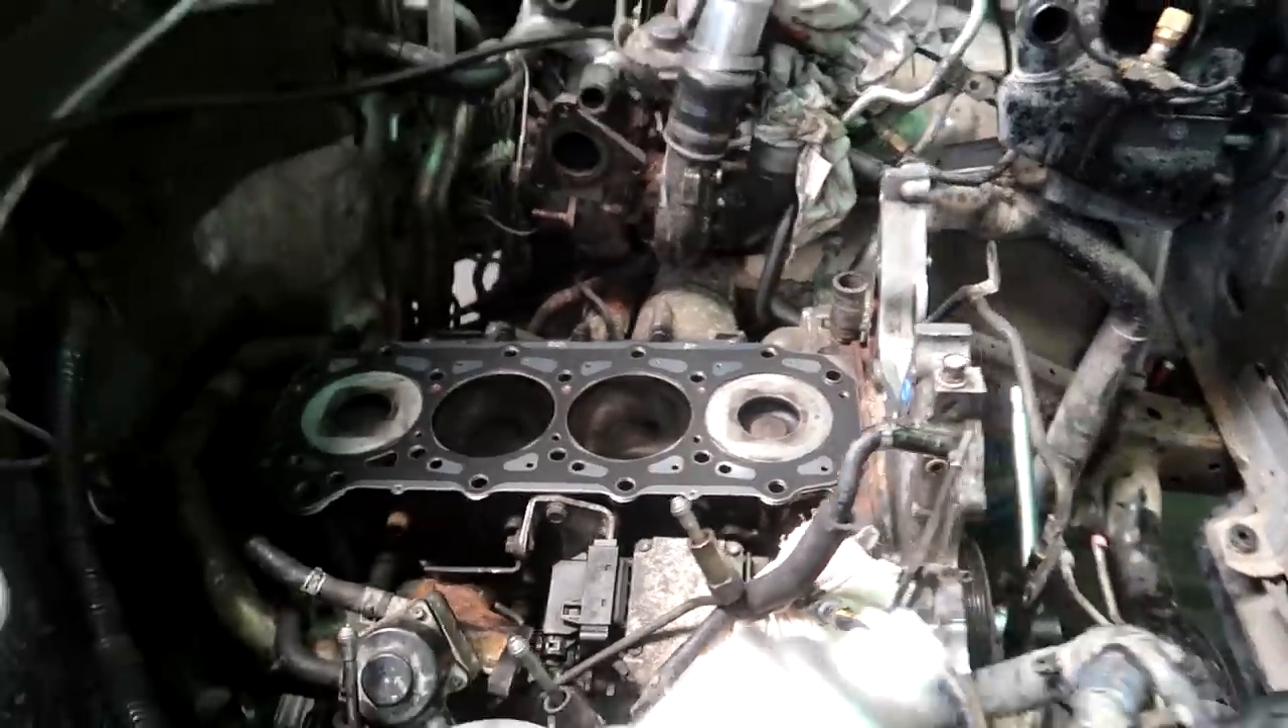But got the new head gasket on now.